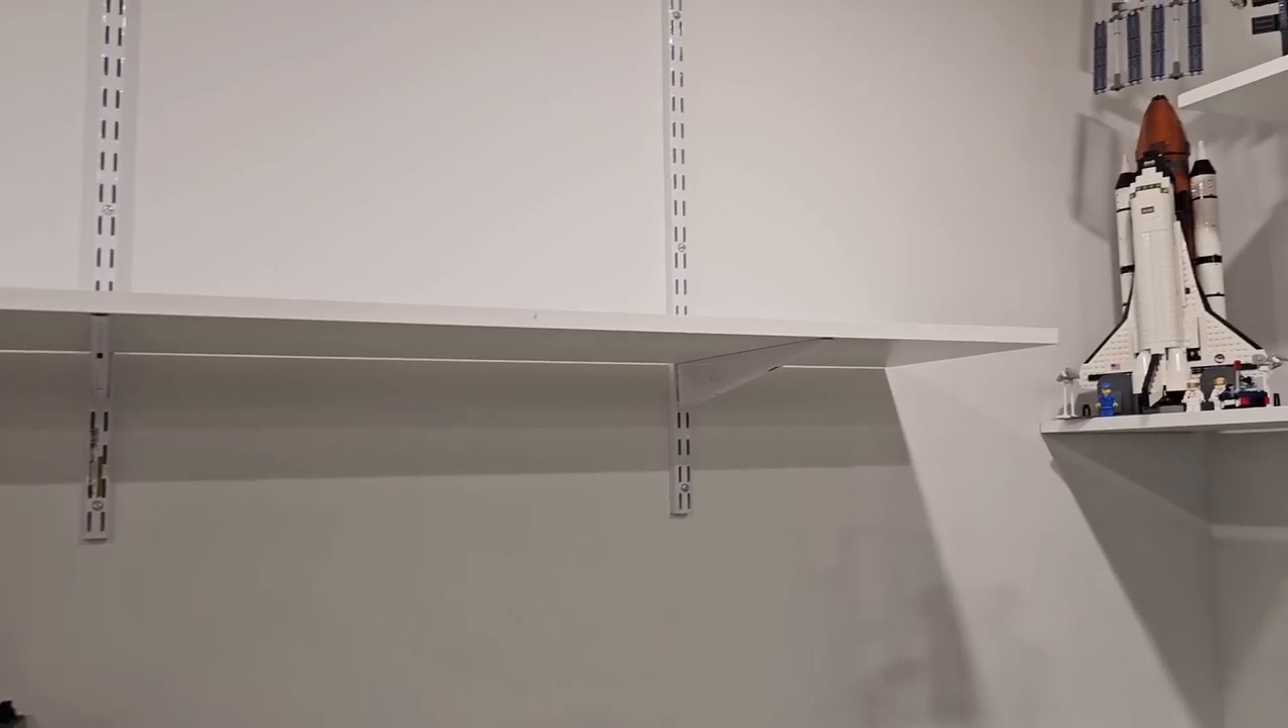So there's the first shelf installed.